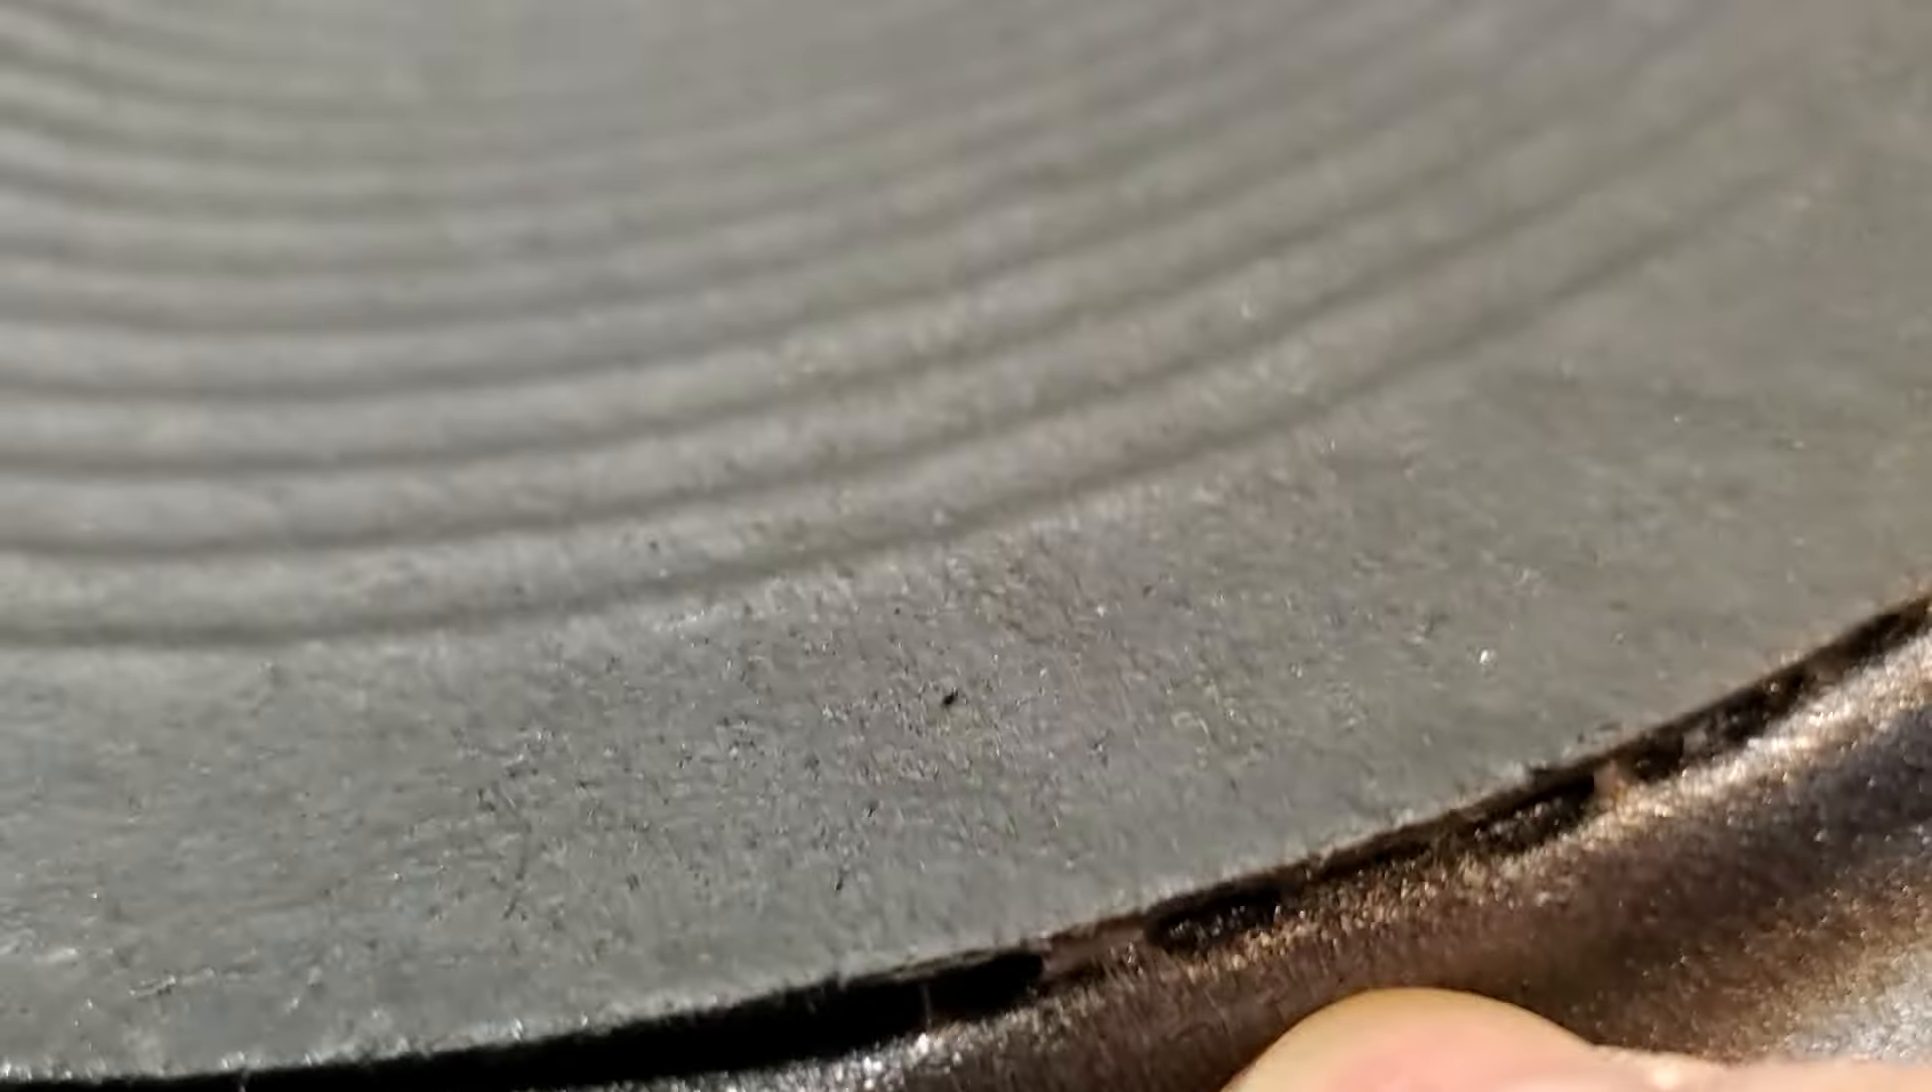There's a gap between the cone and the surround.